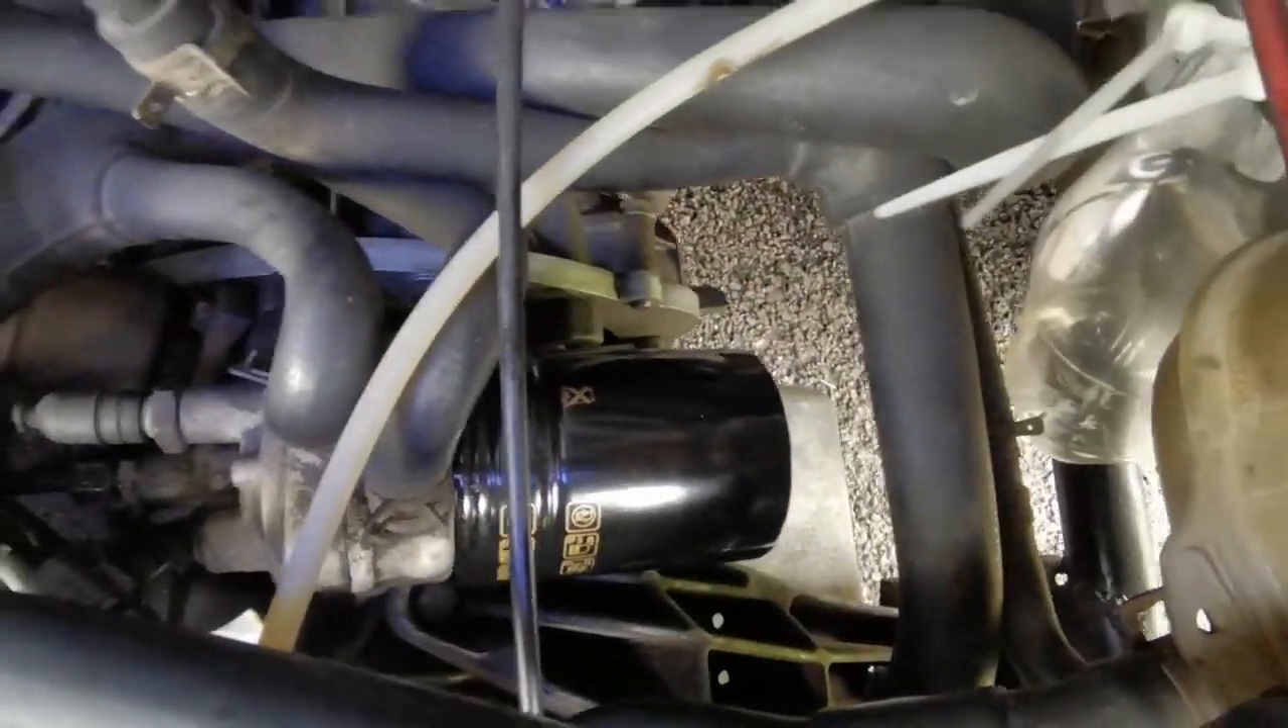There is a new filter on which I filled with oil and everything is looking good.